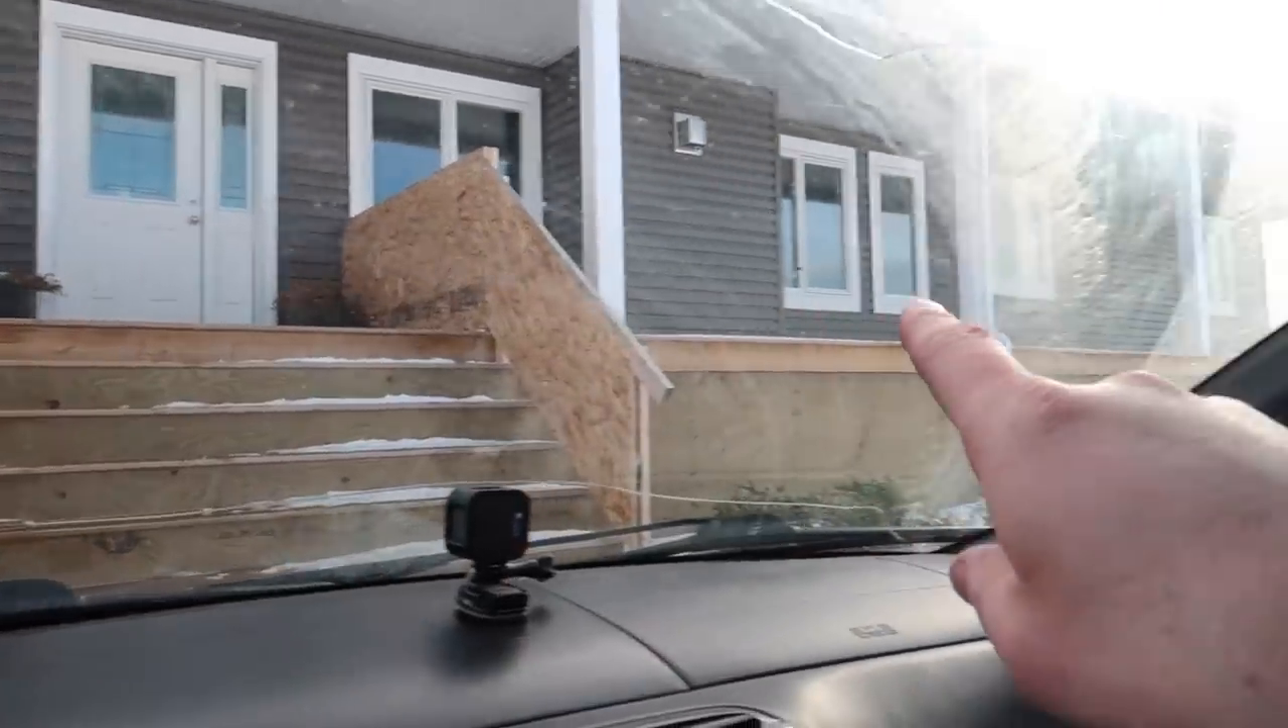That's, well, we have to have those there because we haven't done the, uh, main hand railings on our deck.